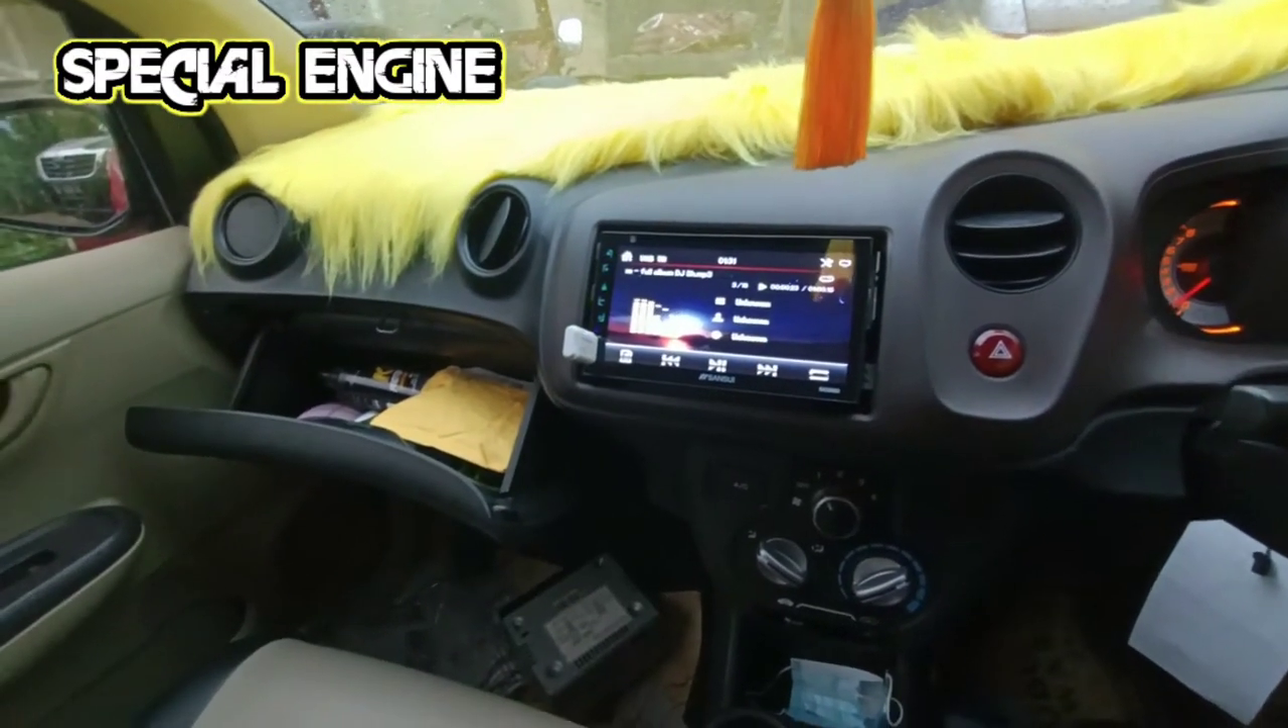Untuk head unitnya sudah terpasang dengan baik.